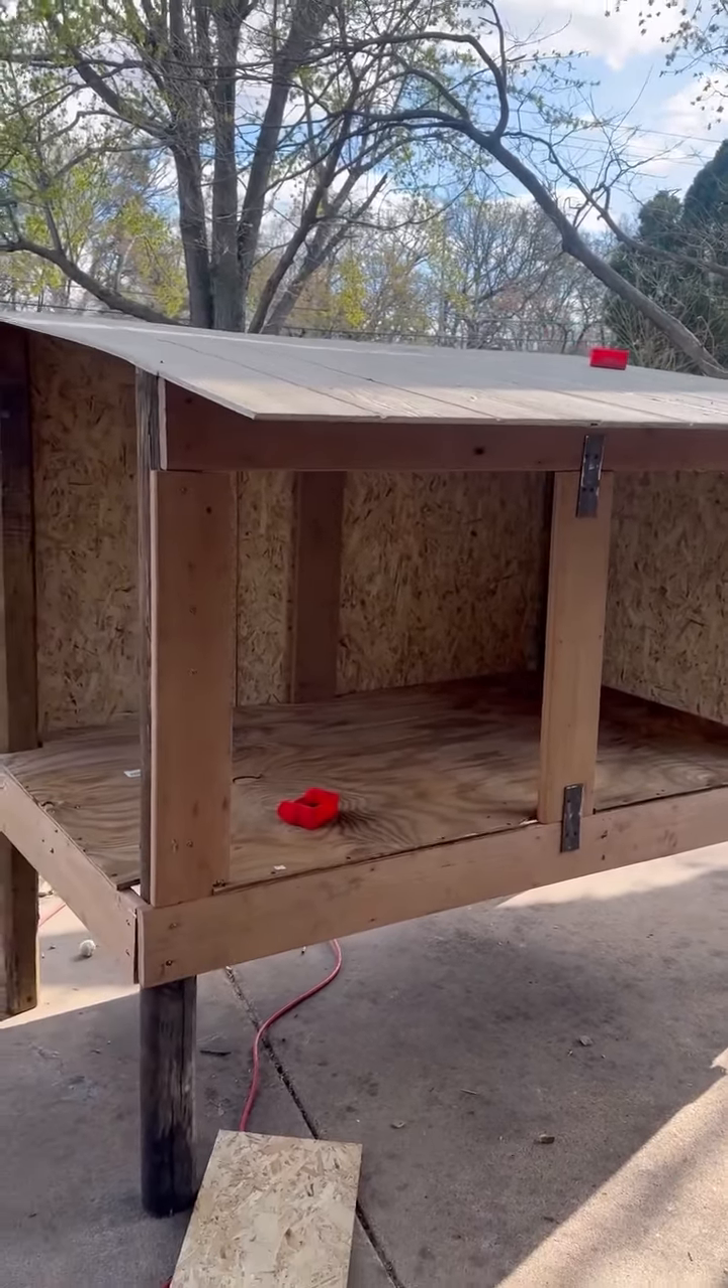Ahora falta ponerle su tela y su puerta y listo.